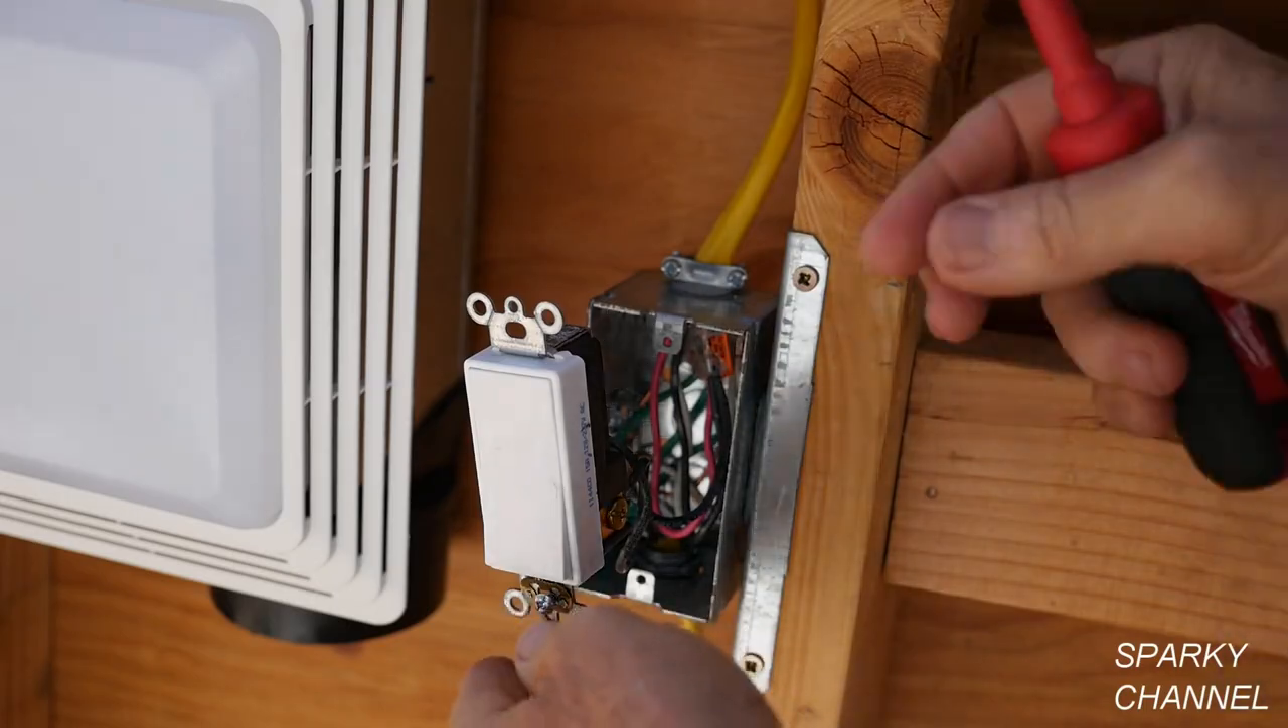So here we have the switch pulled out.